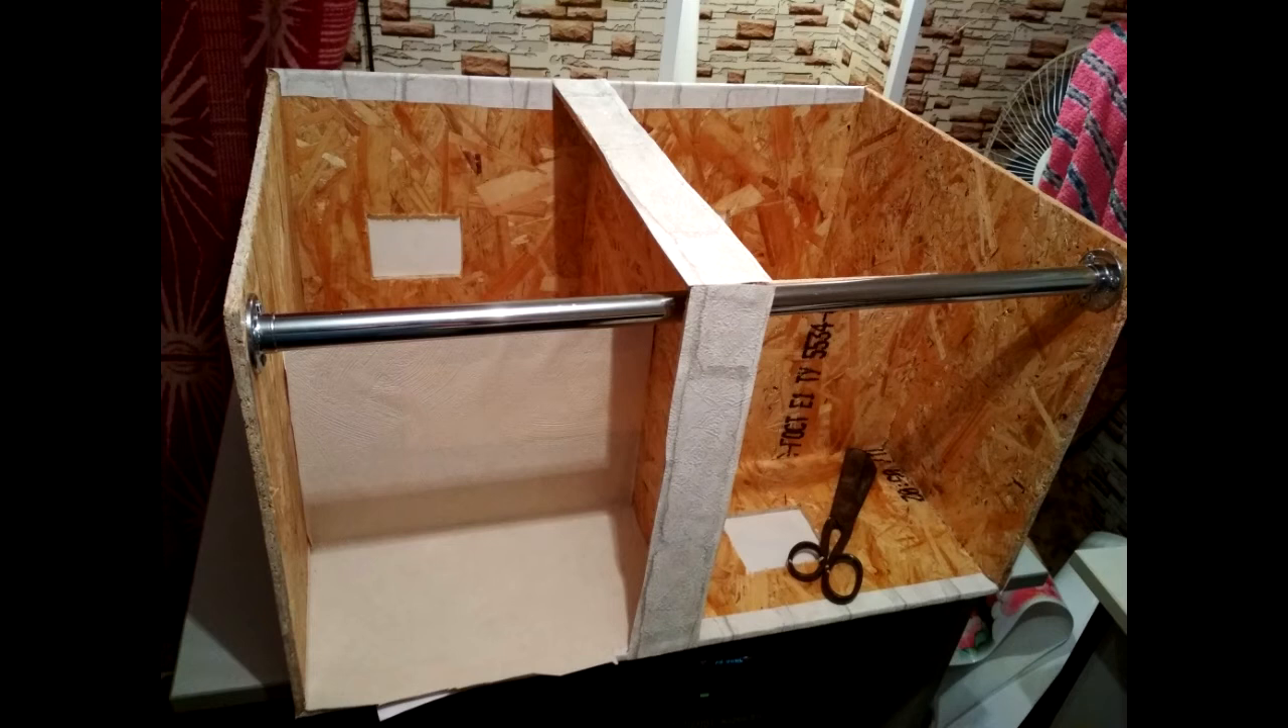Обратите внимание, здесь я уже прикрутил мебельную трубу для прочности конструкции.